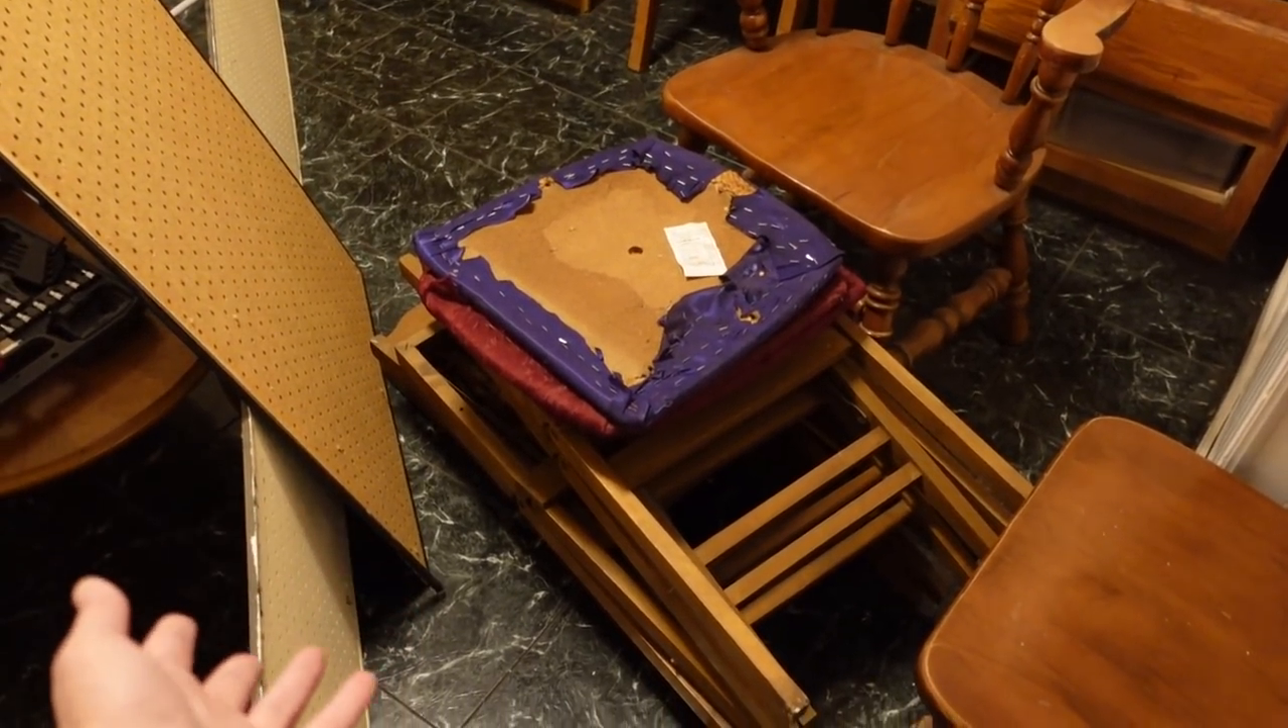The seats are not attached.